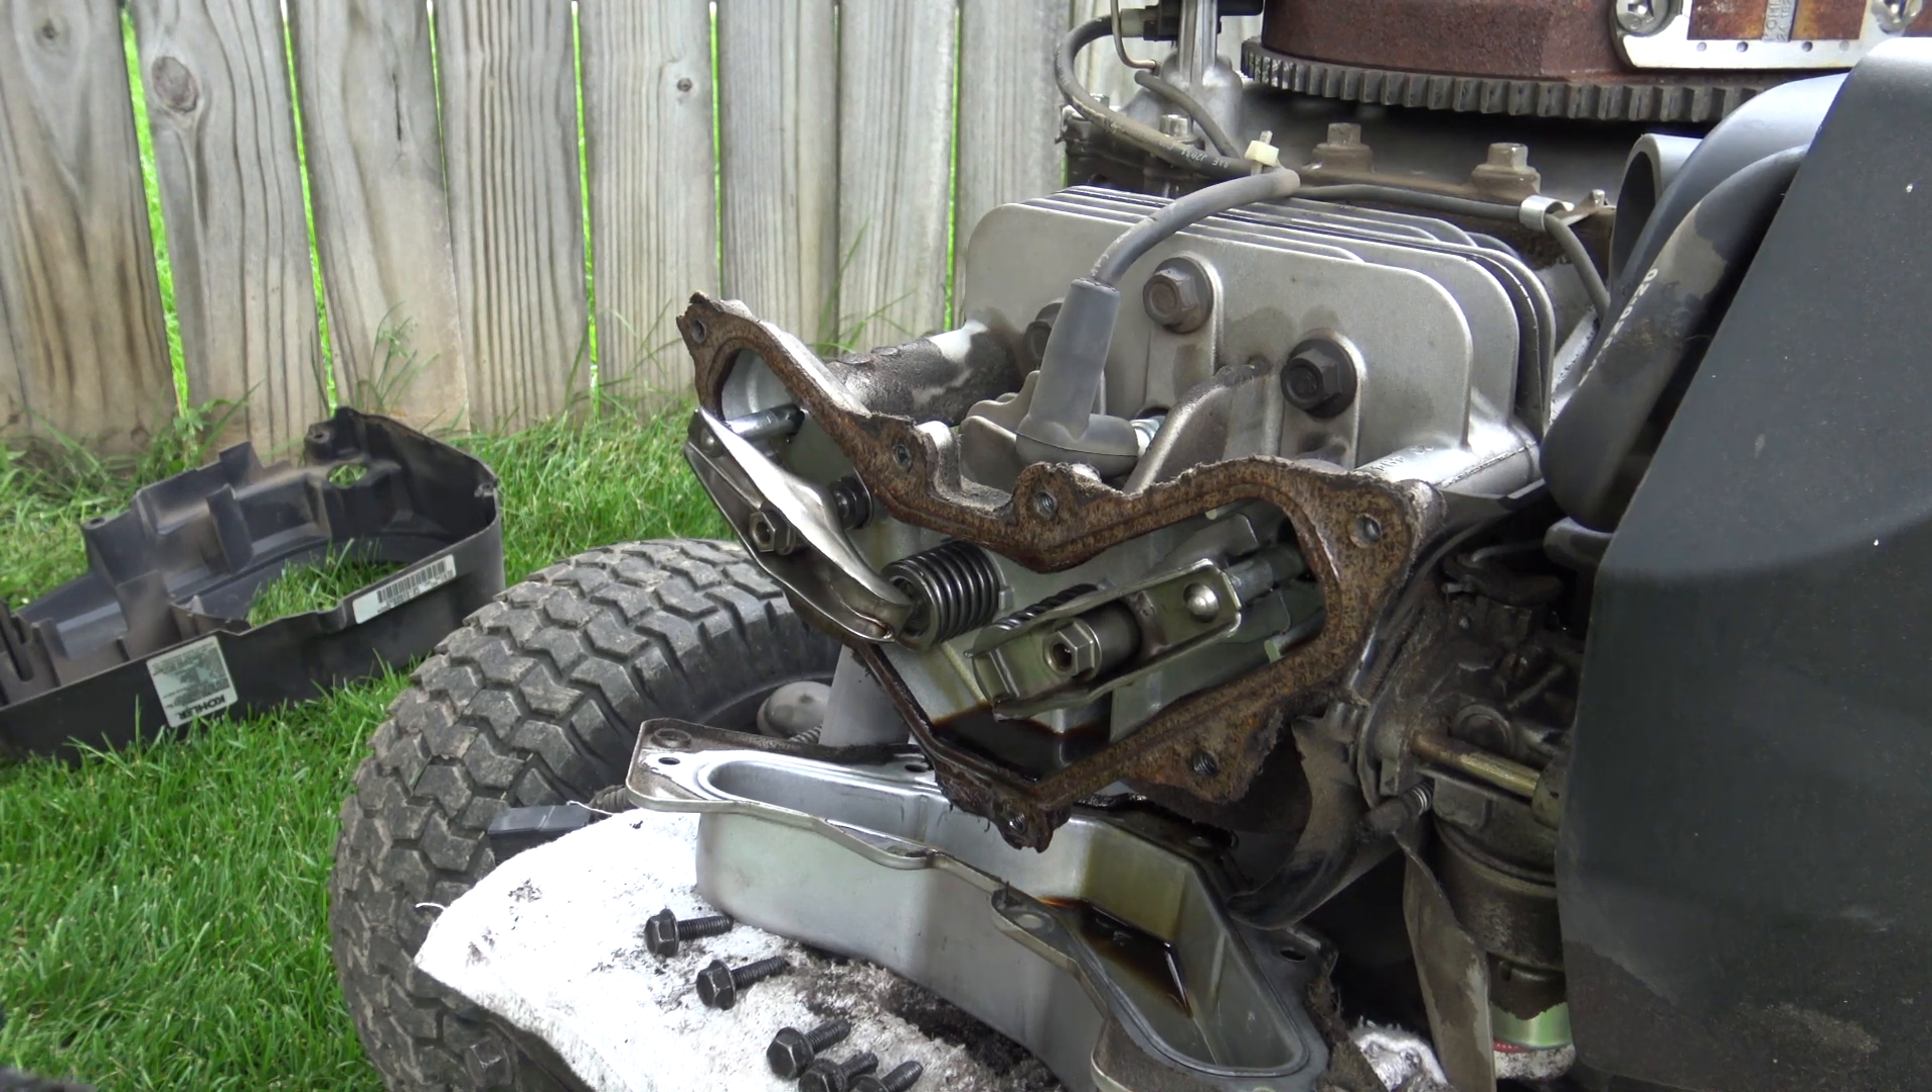And now we can see the old gasket We need to remove.